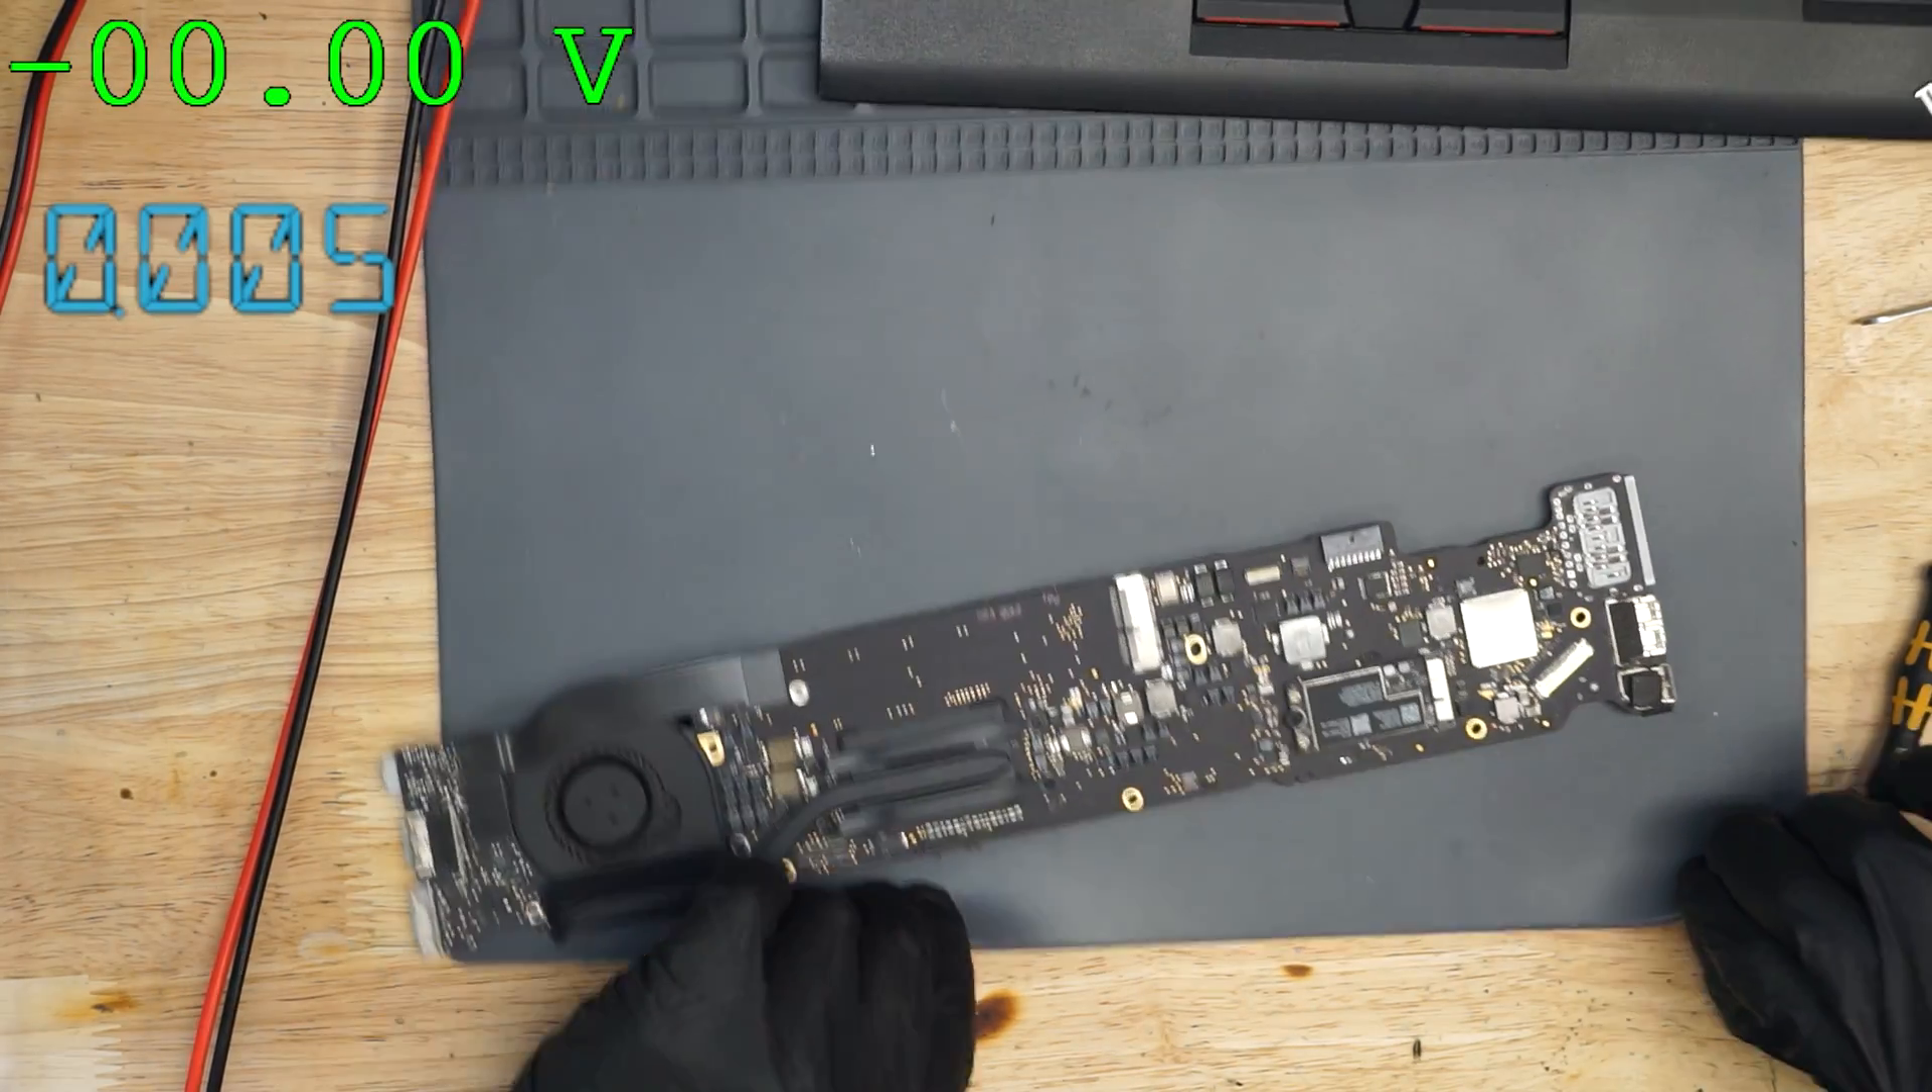The board has been removed from the MacBook.